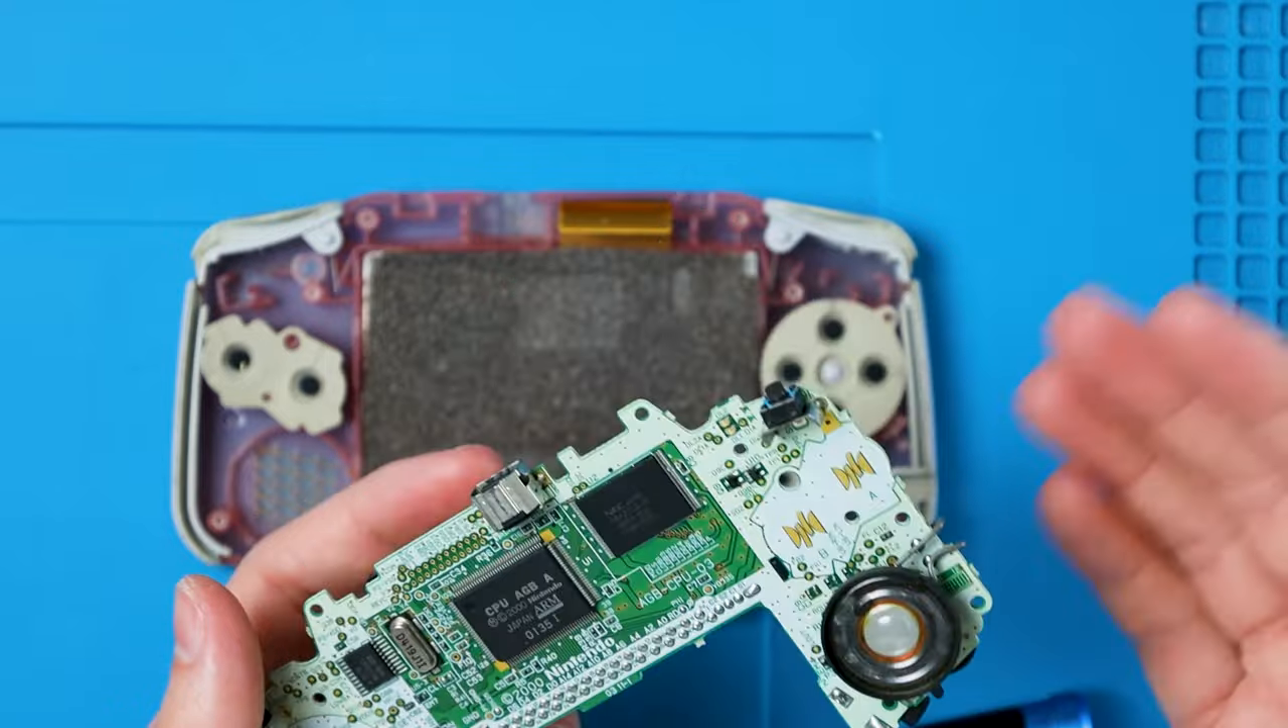Now your motherboard is free, and we're ready to go.